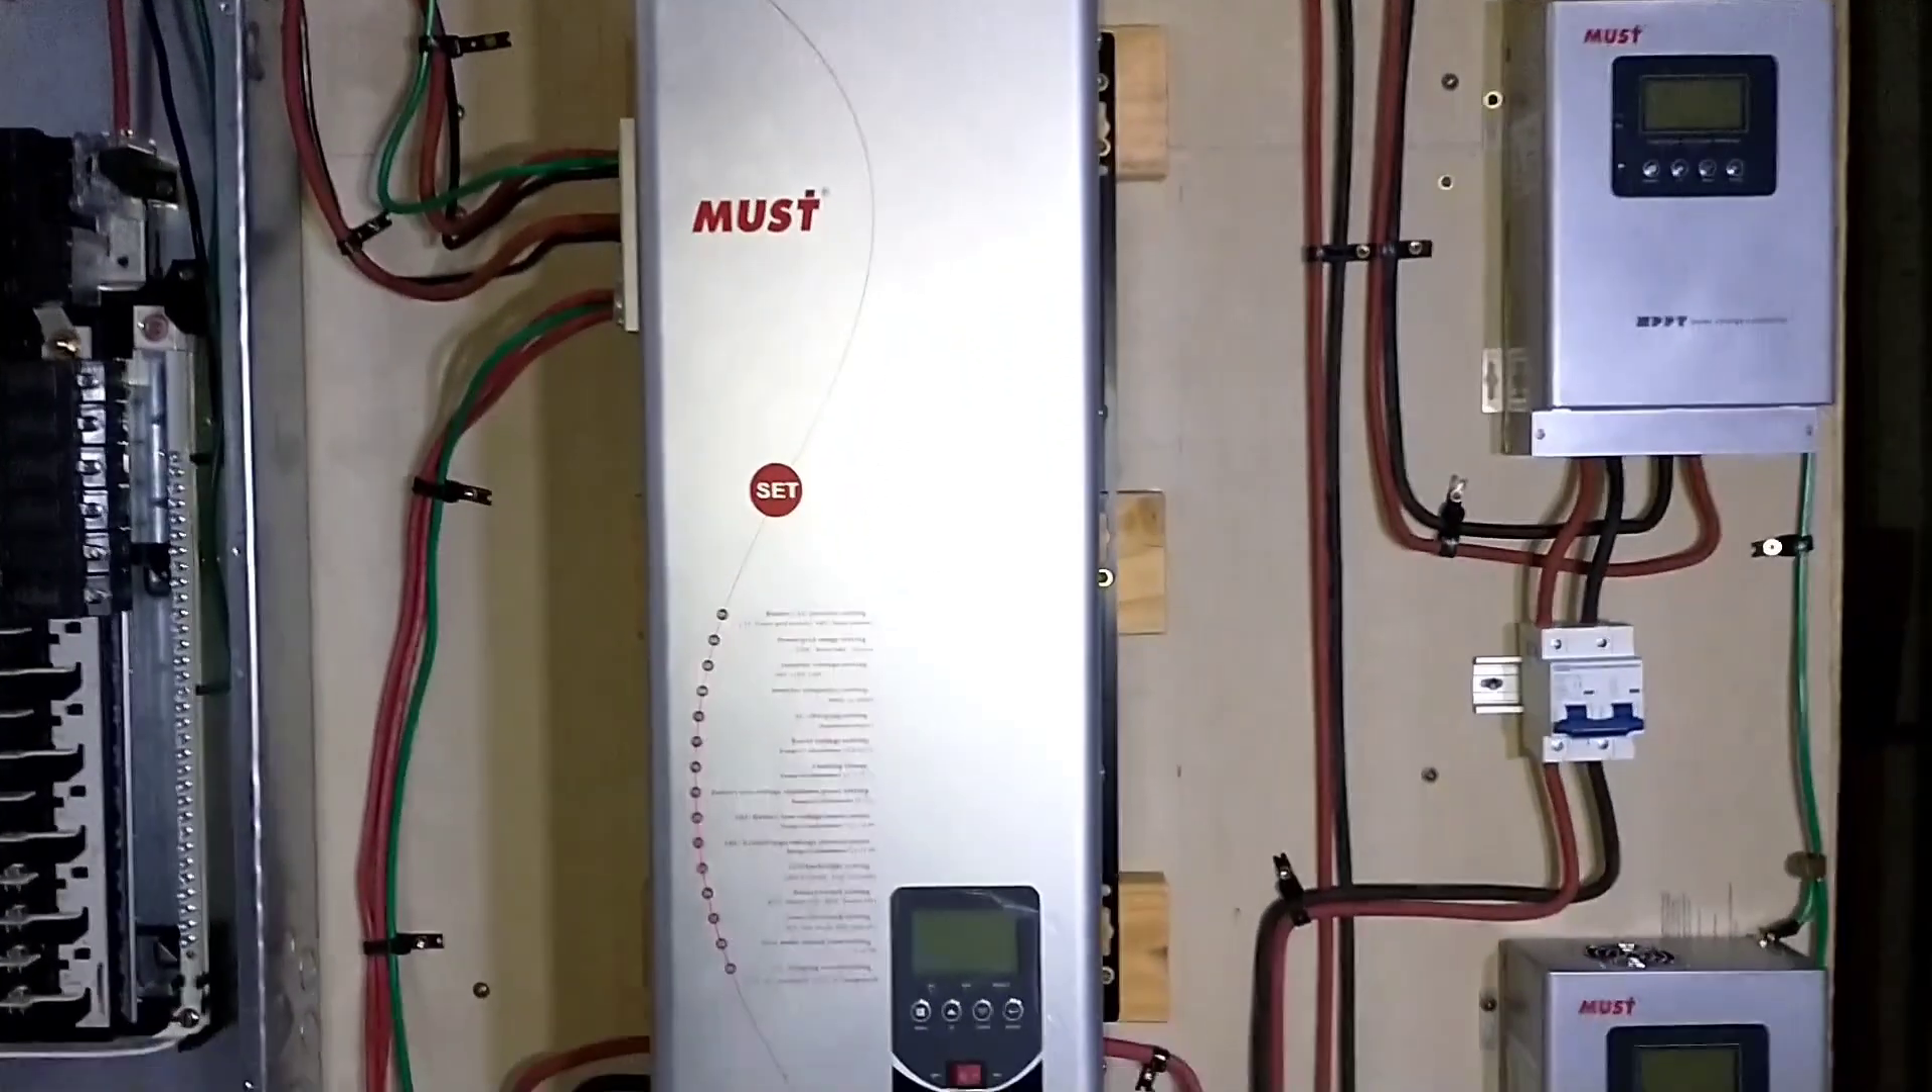Last night I took some time and clipped all the wires into place kind of got them organized where you can see where everything runs at a glance.